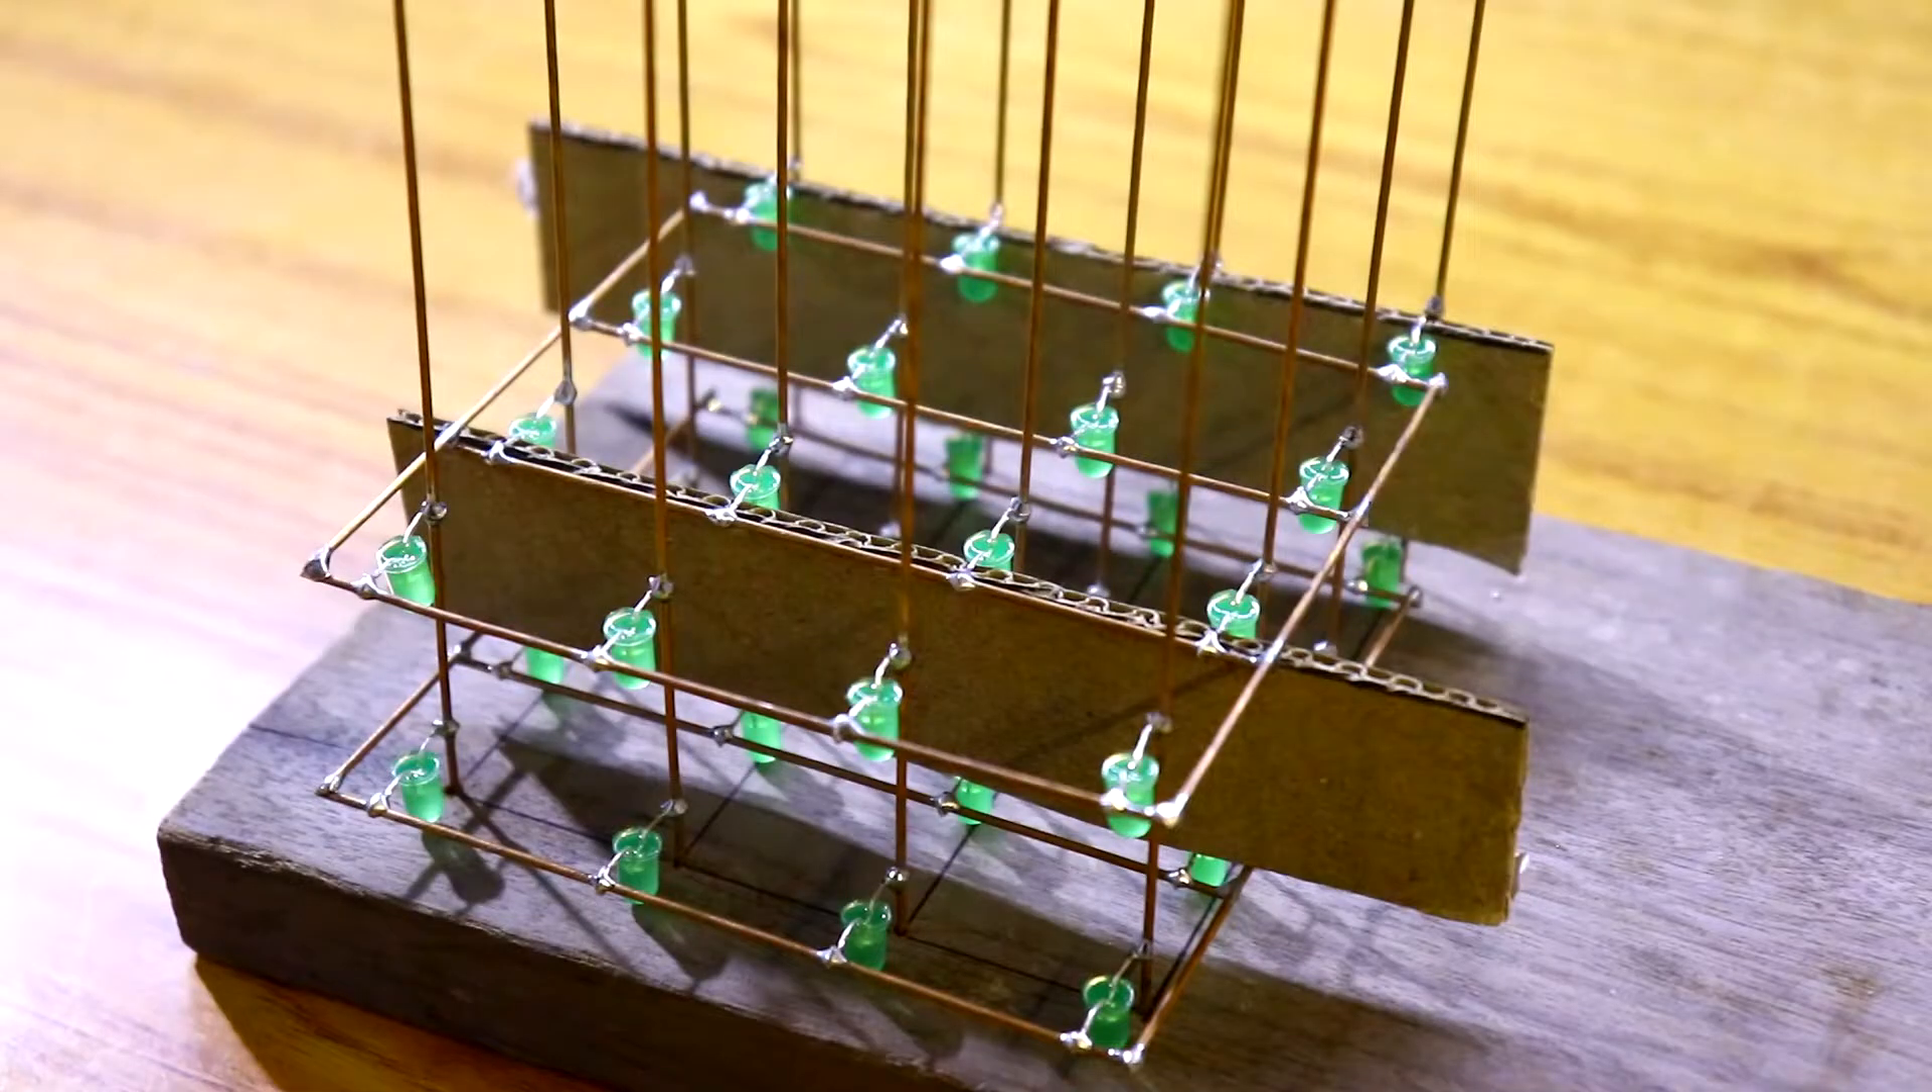So like this i have completed the layer one and layer two soldering.